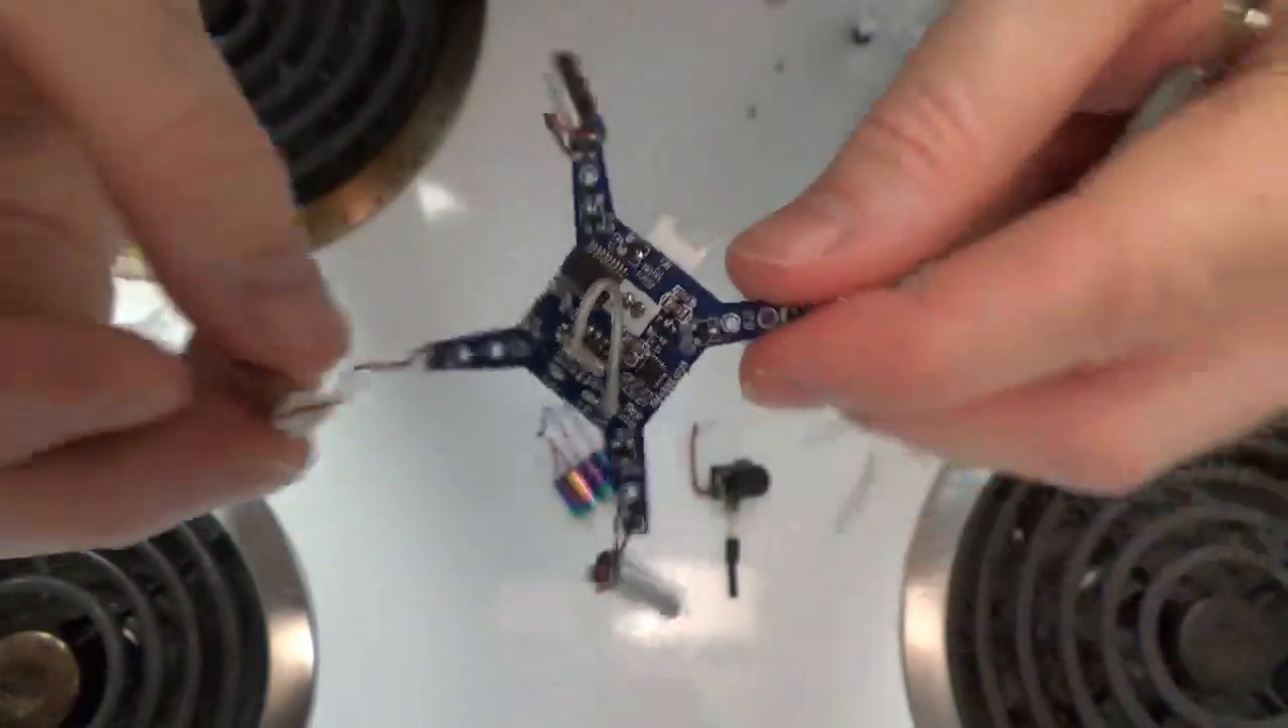All right so we have uh basically the flight controller separated from the body with the motors ready to remove to replace with new motors.